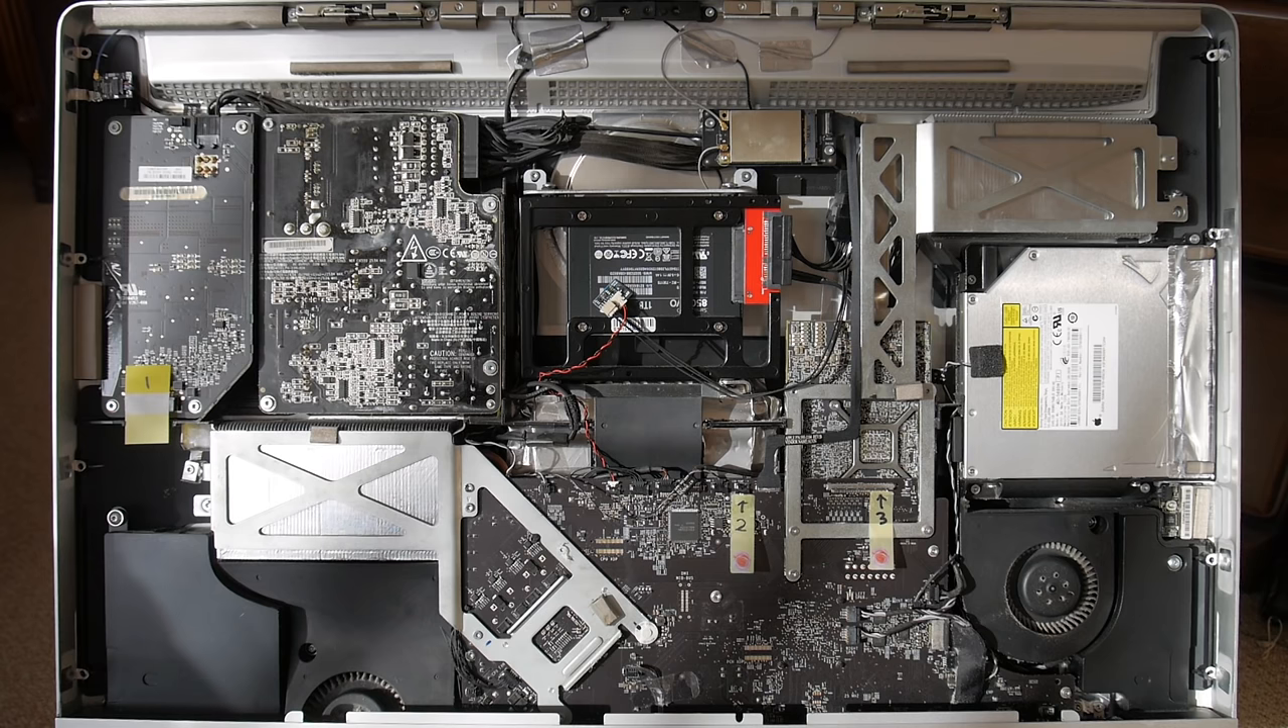And here is the iMac, in all of its glory, with the LCD removed.